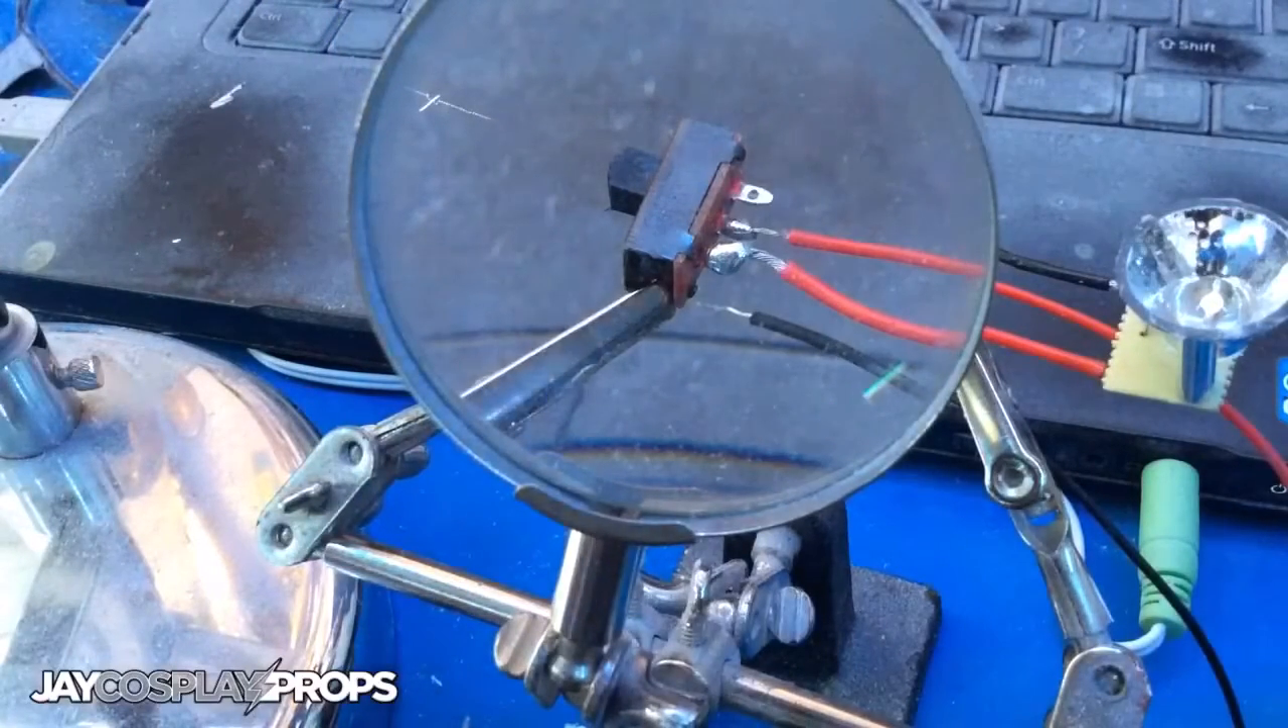Here we are with our first little switch soldered up.